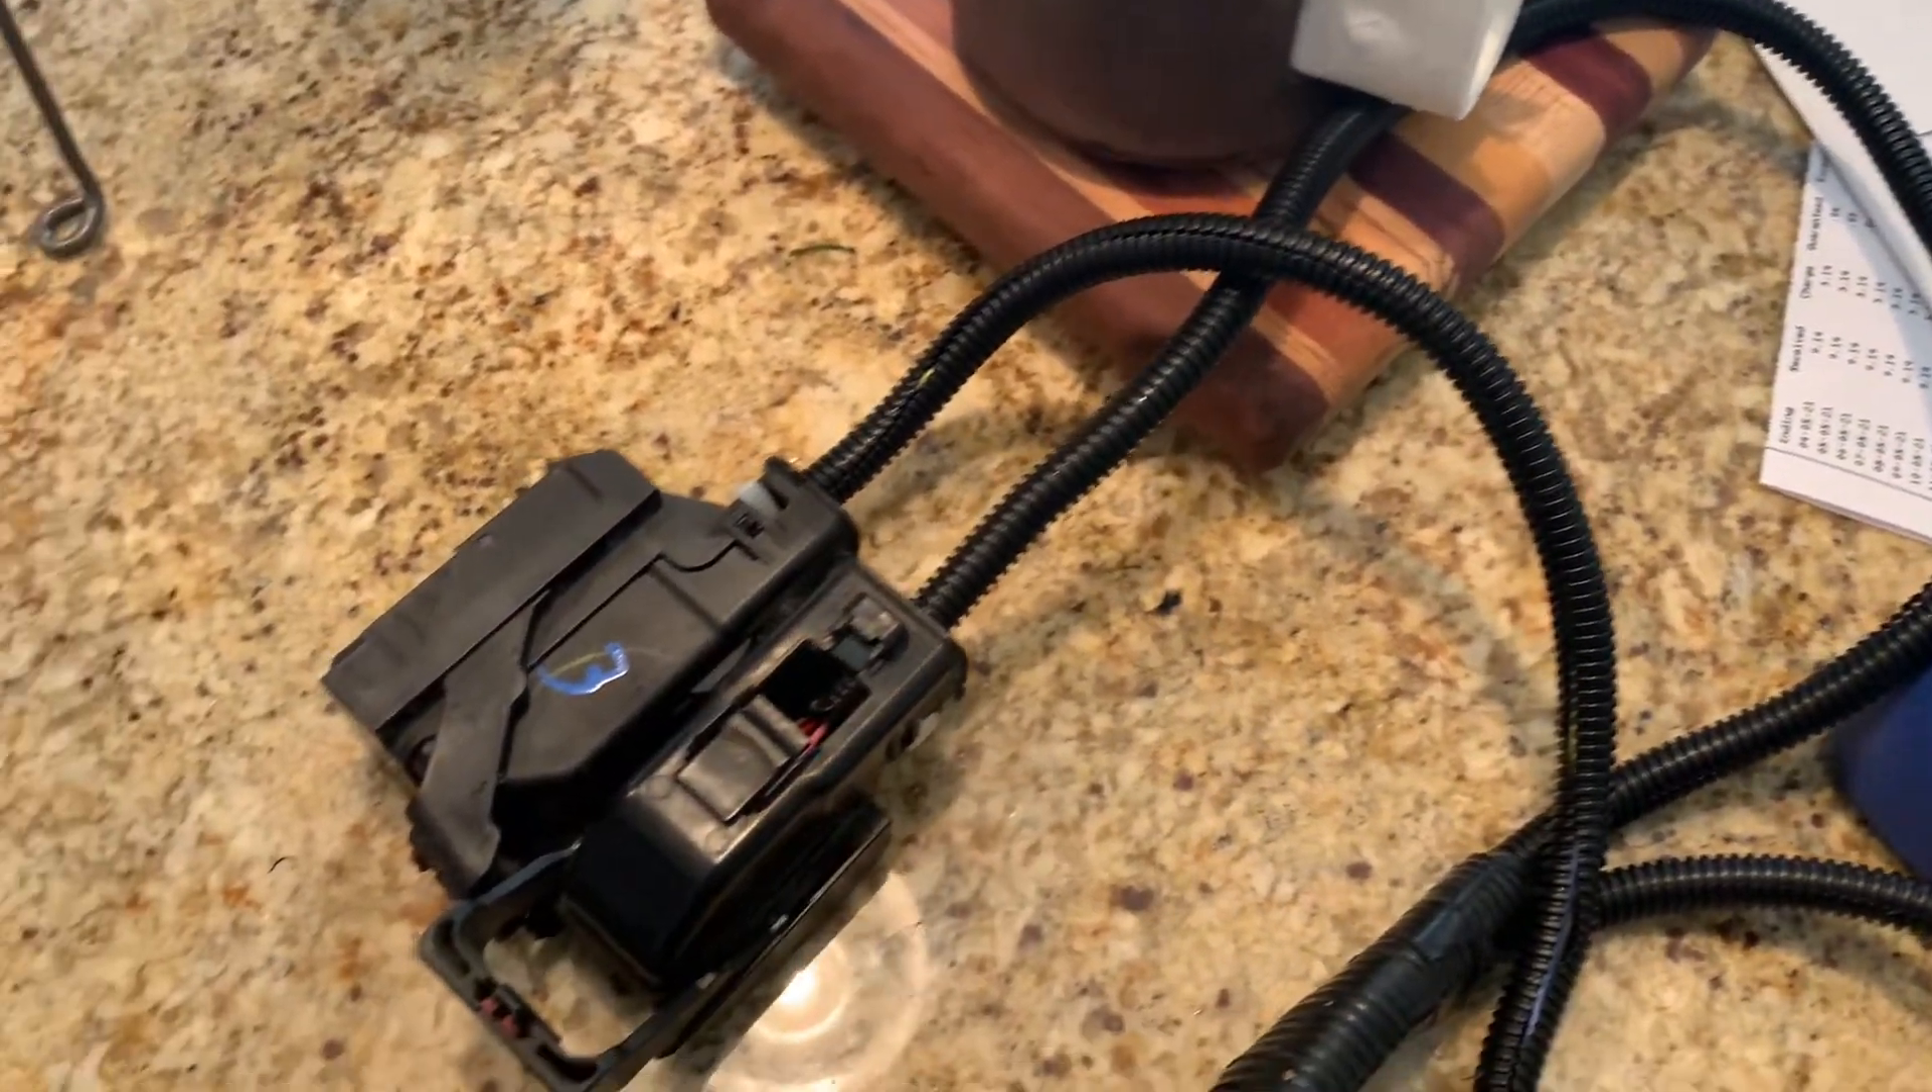Here's a quick picture of the inside of the box and then you can see I got the uh wrapping done for the plugs.